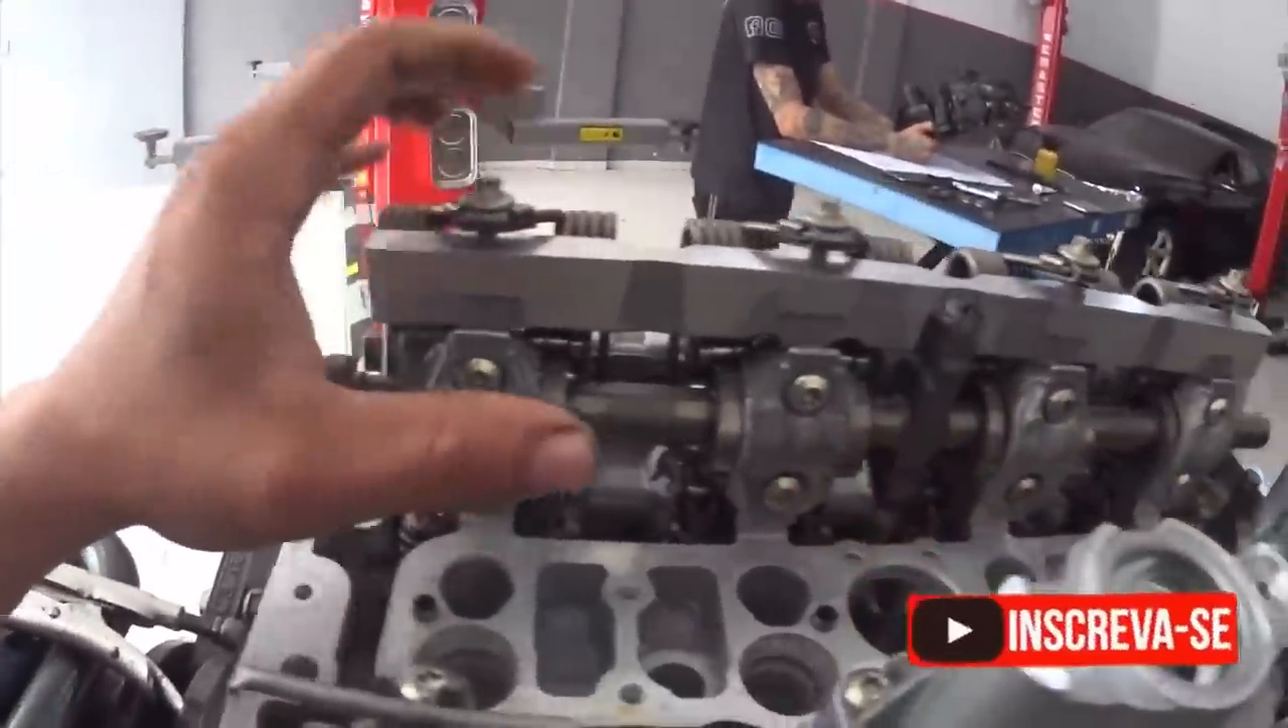A gente já botou os mancais aqui.